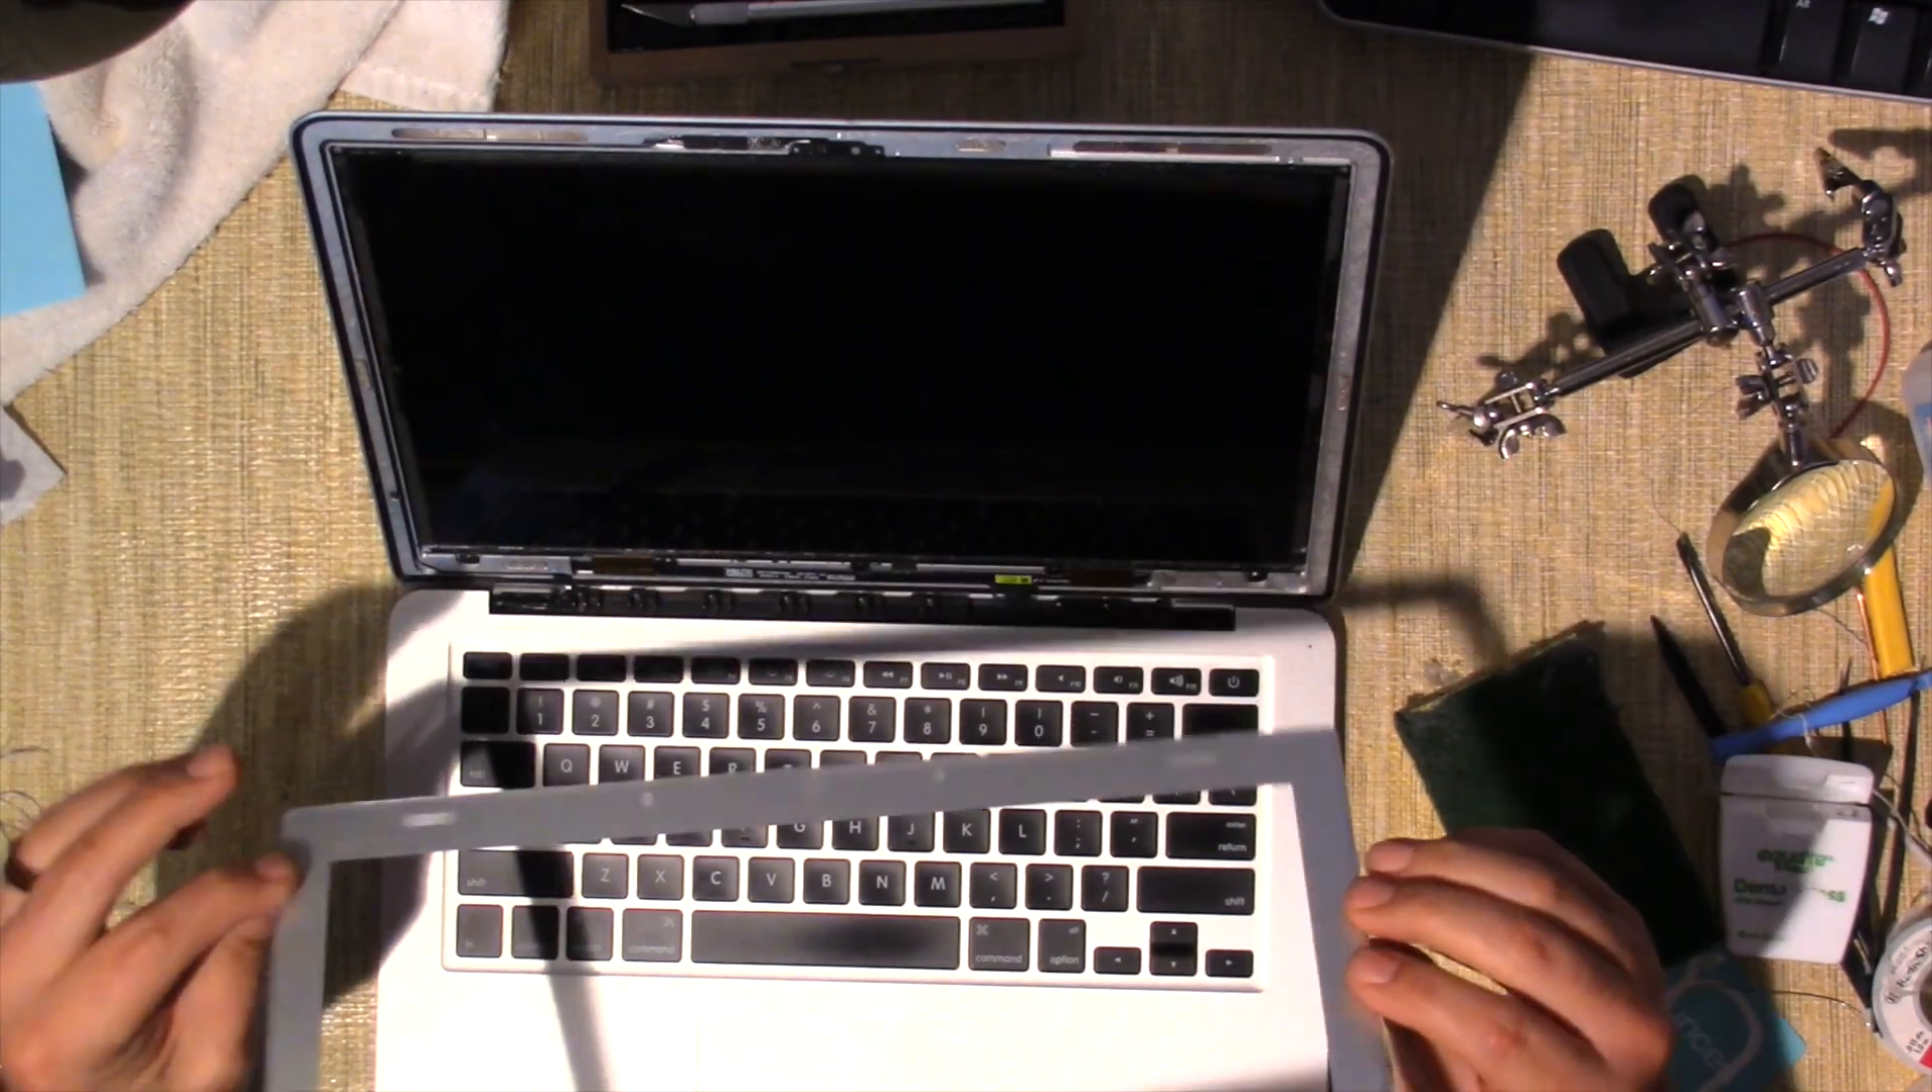Alright, so this is where I'm at so far. I took the bezel off.